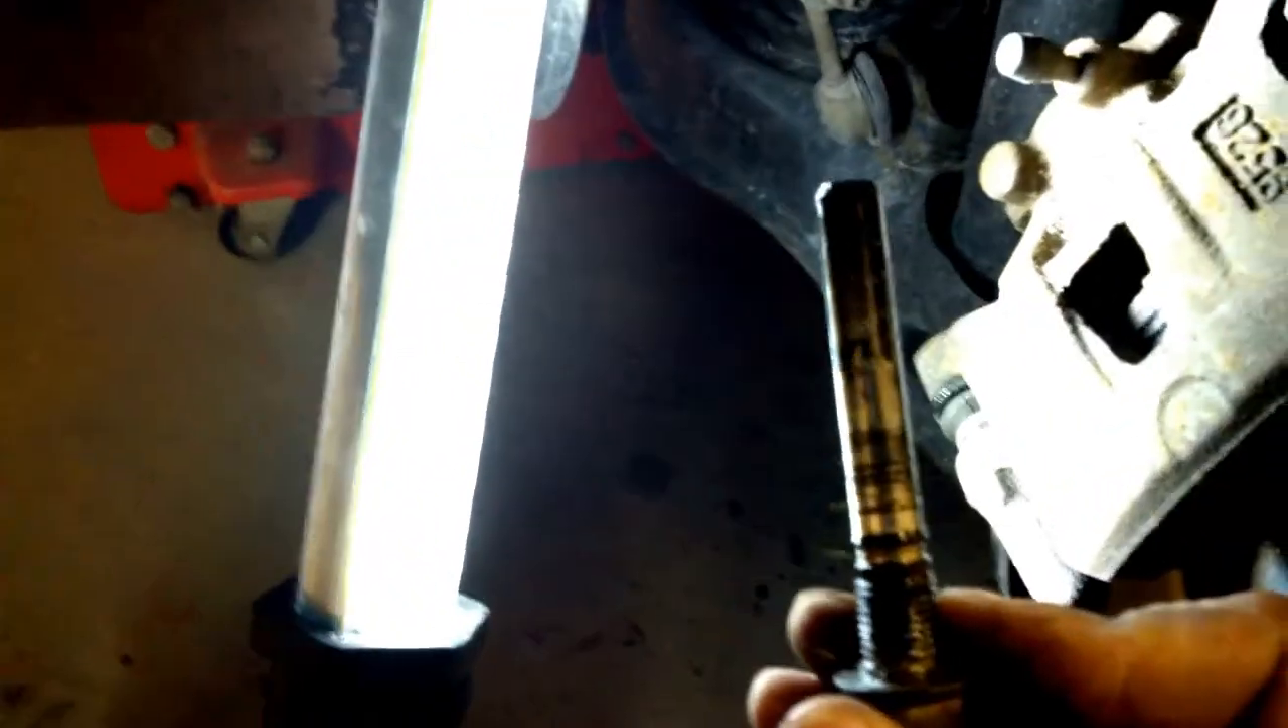Okay, so there's your slider pin out.